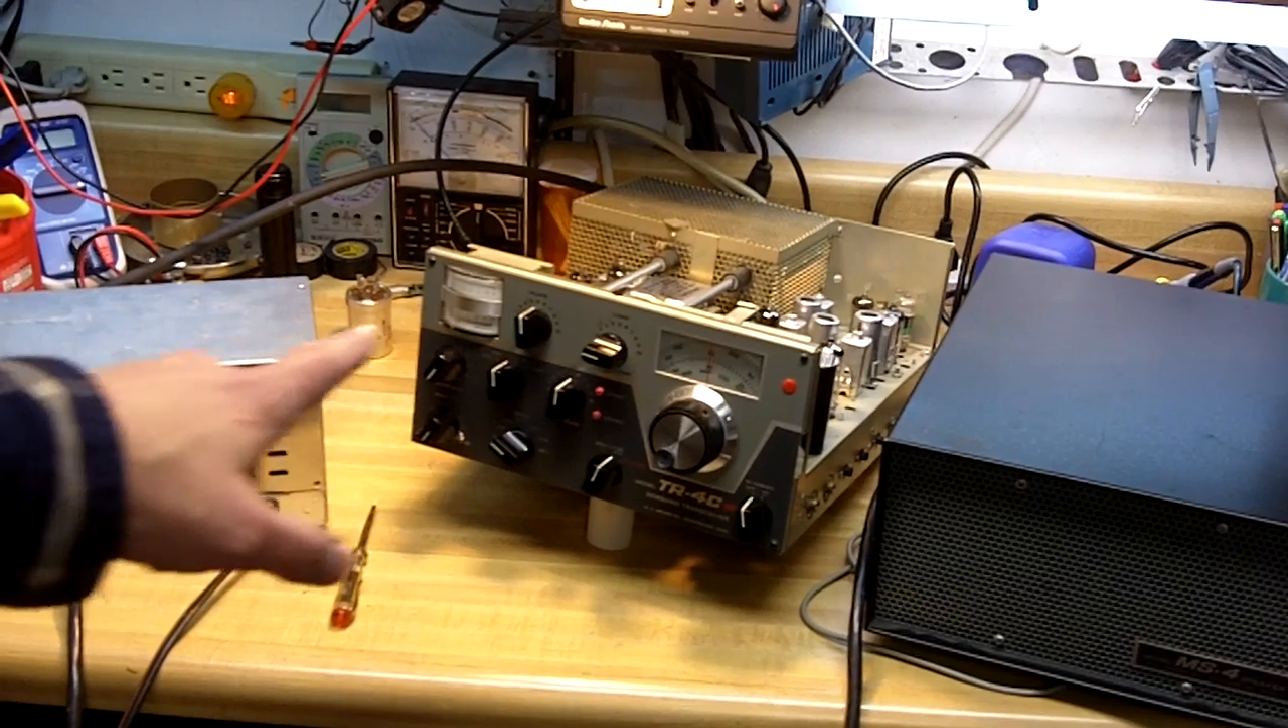I've got the radio still out of the housing.